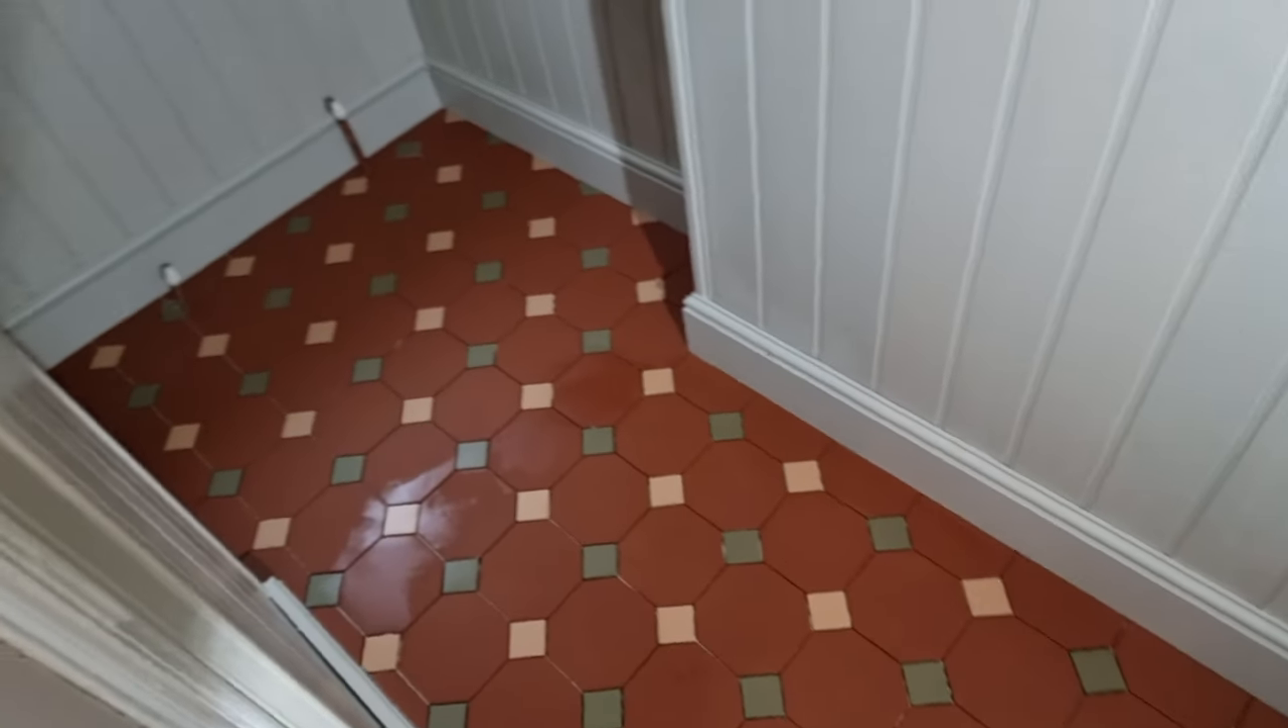Cool that's all the tiling done.